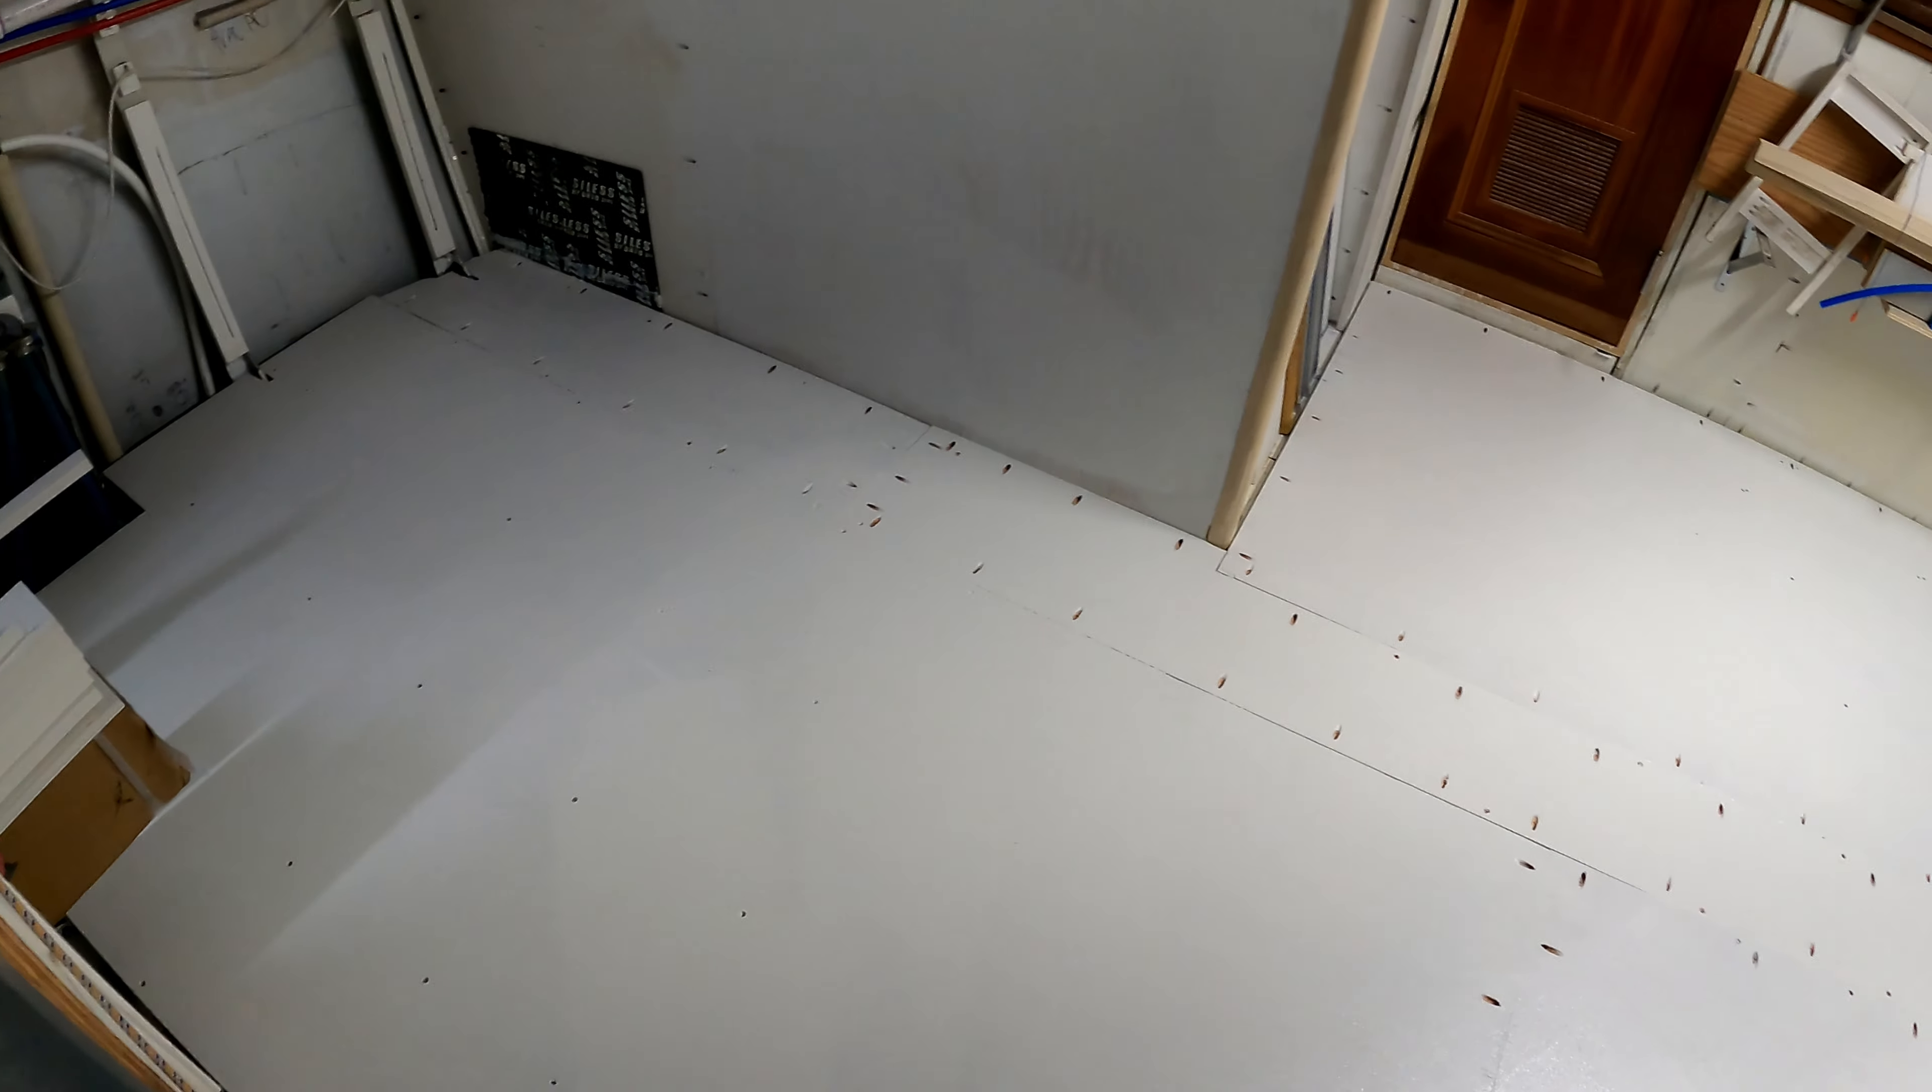There is the master bedroom floor all in and painted.